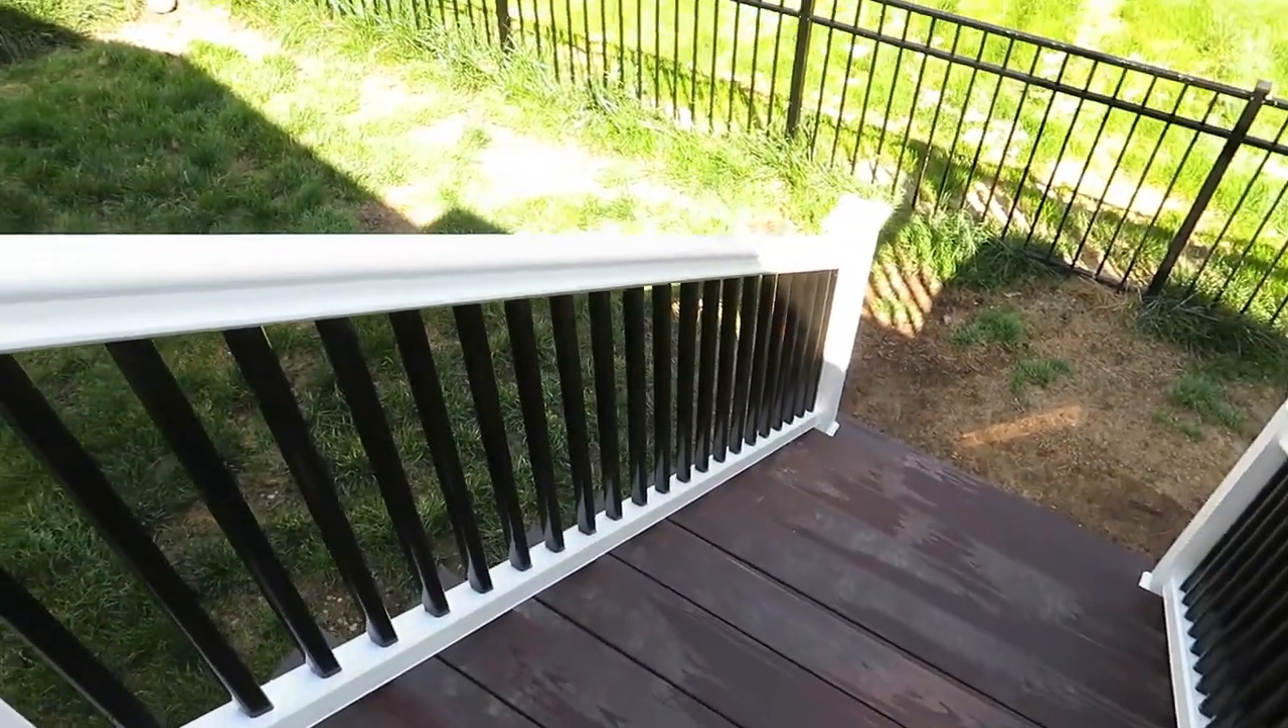We uh I got the railings put on stair railings are on and everything's looking sweet.